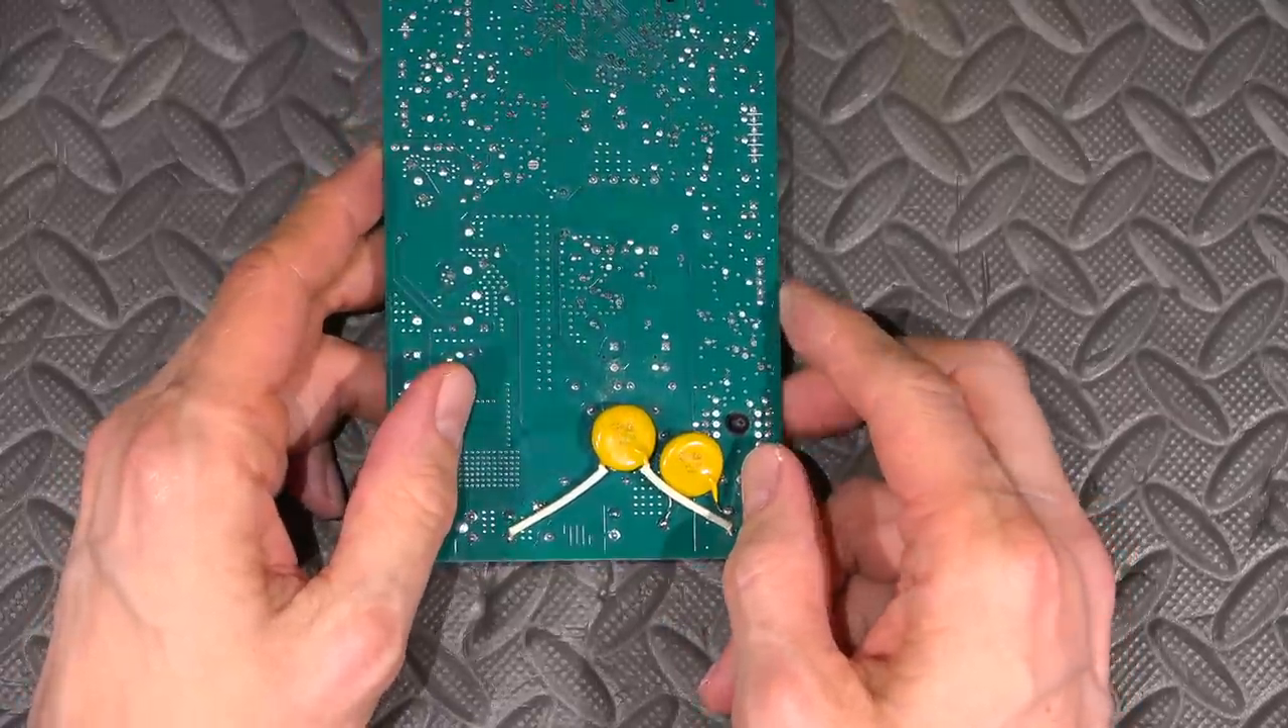Anyways what i've done is i've already changed the capacitors so i changed that capacitor out and i've added these two on the back side here.